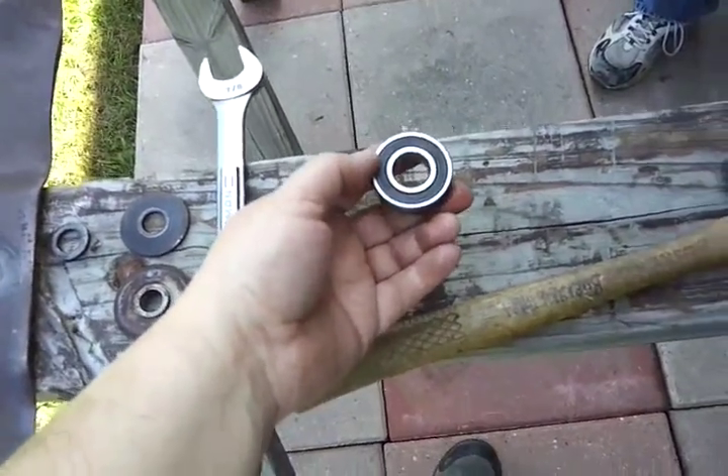So, anyways, we got the bearings out and they actually look pretty good.